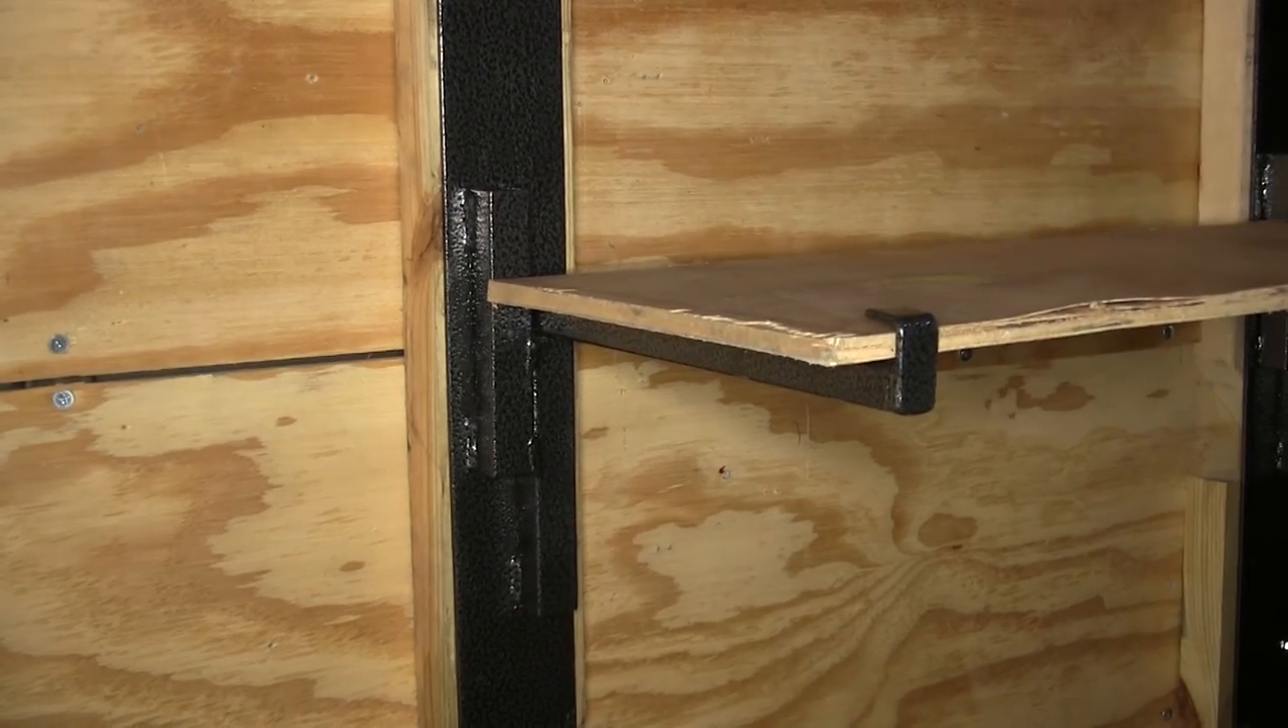You can see there now, our shelf is attached.